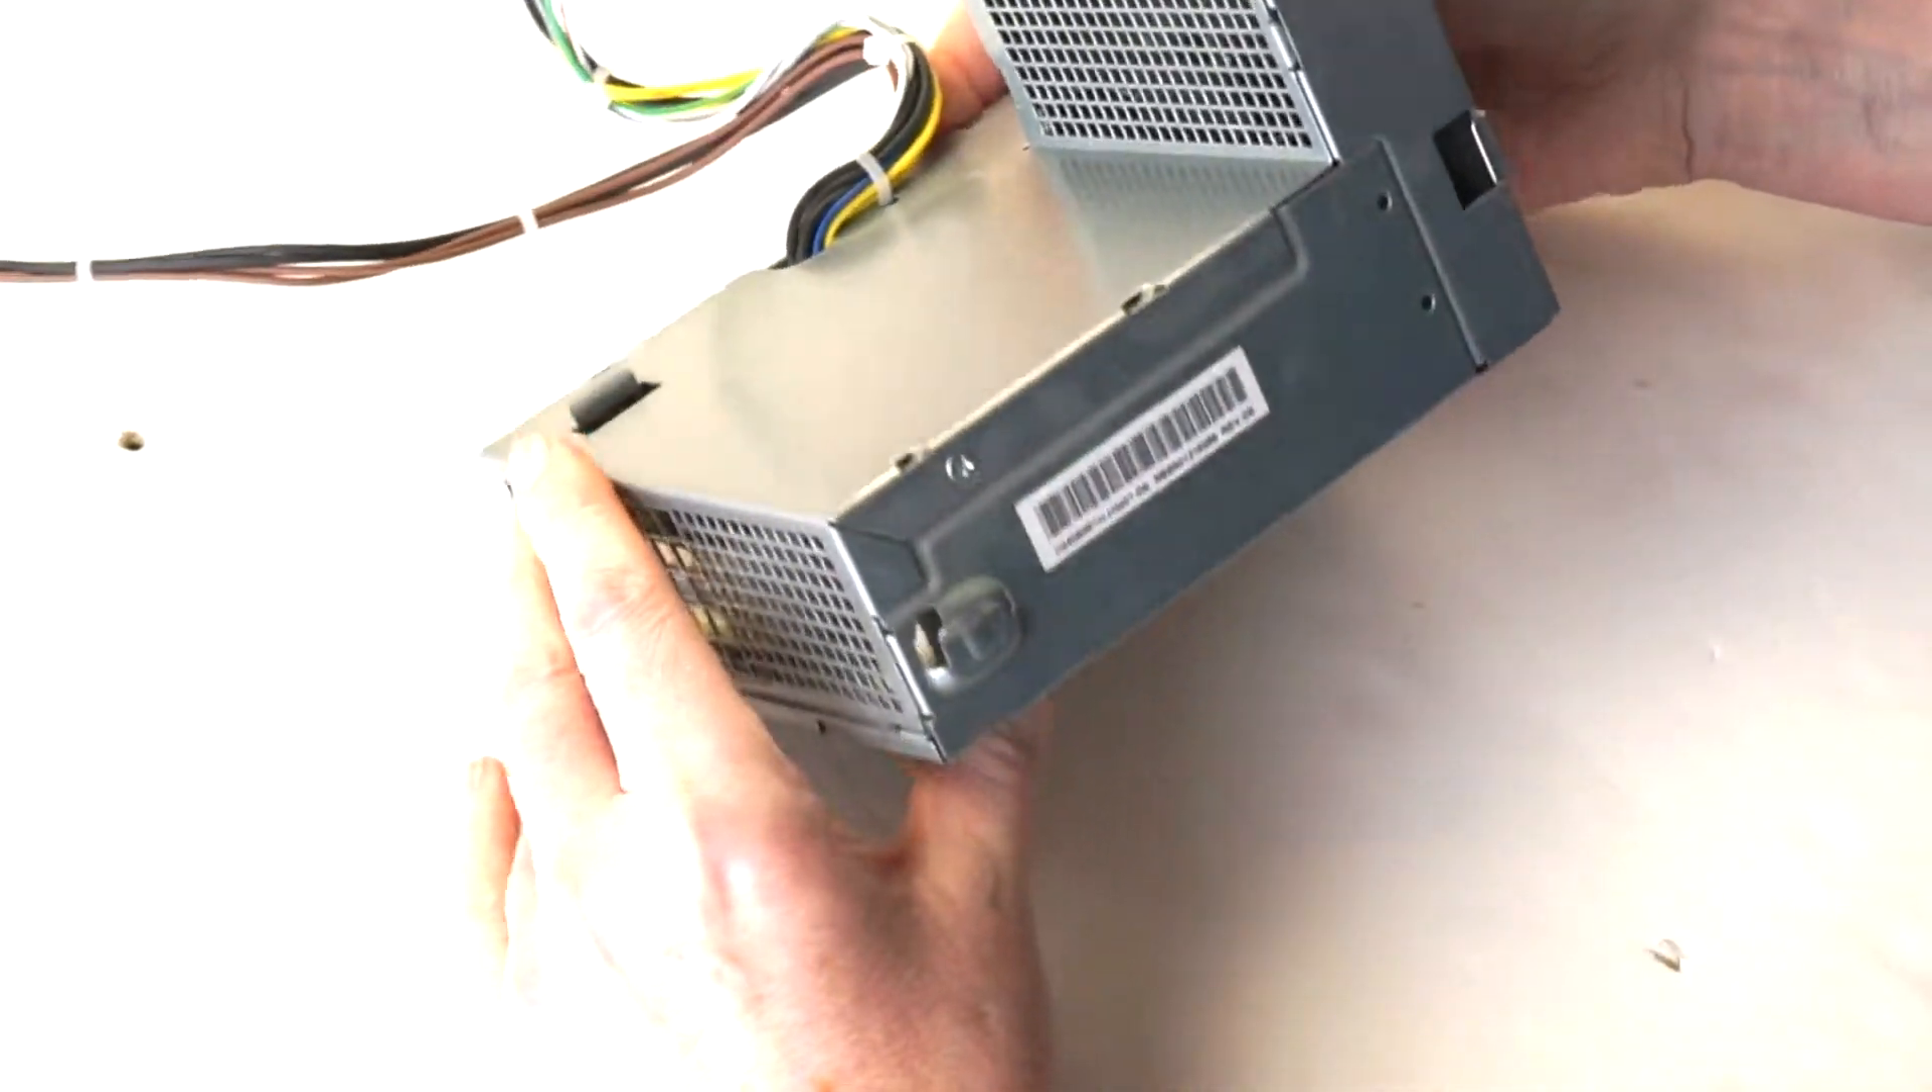Okay so here we have the power supply removed from the computer and I've never opened one of these before so I'm just going to go by what I see.